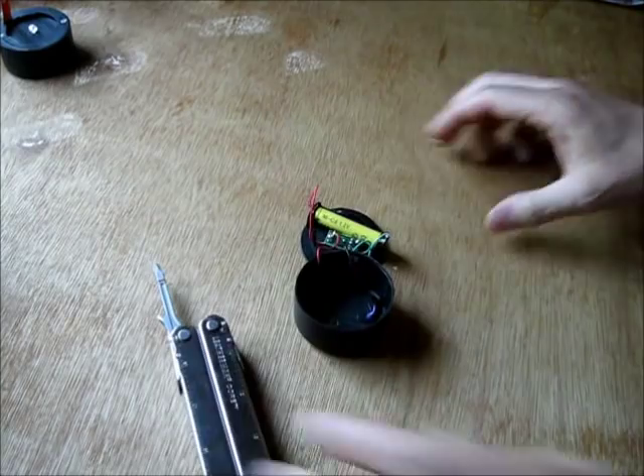Okay now I have my garden light opened.